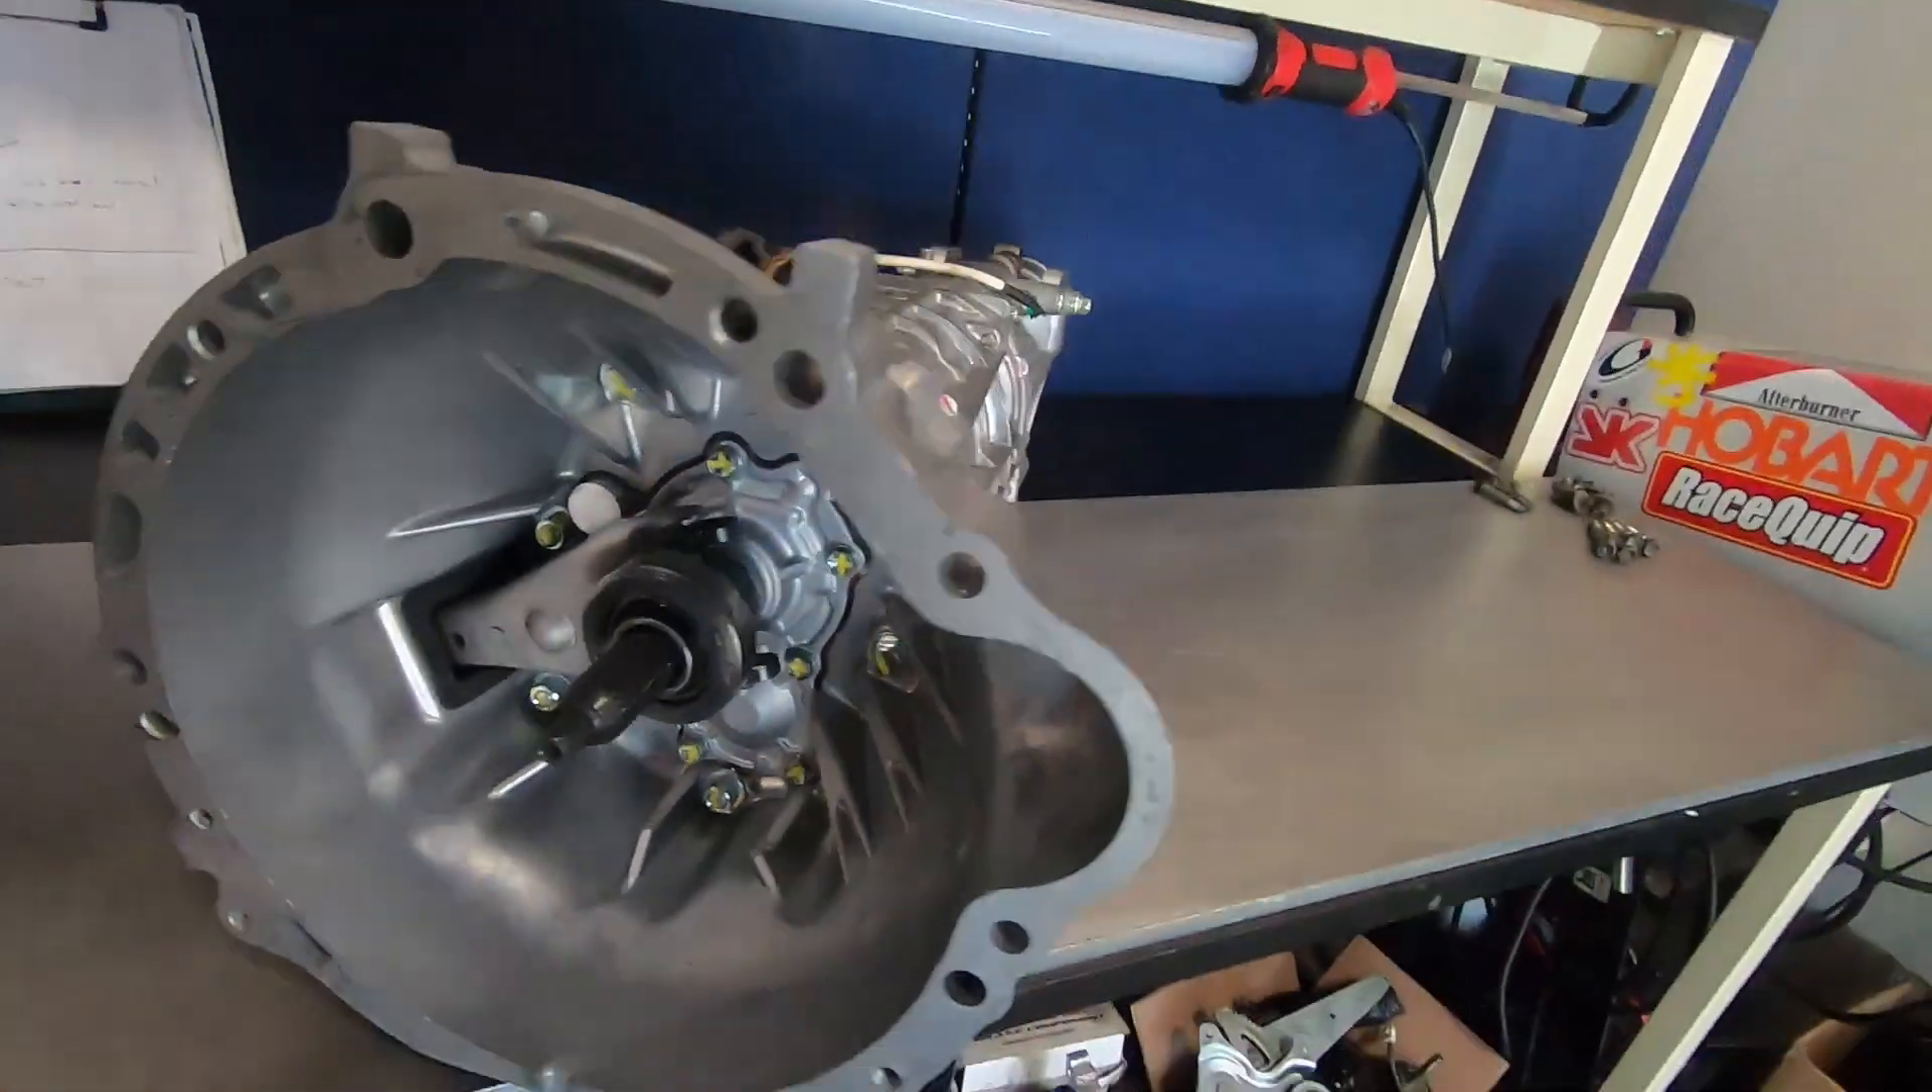Here's where we're at so i have the transmission assembled.